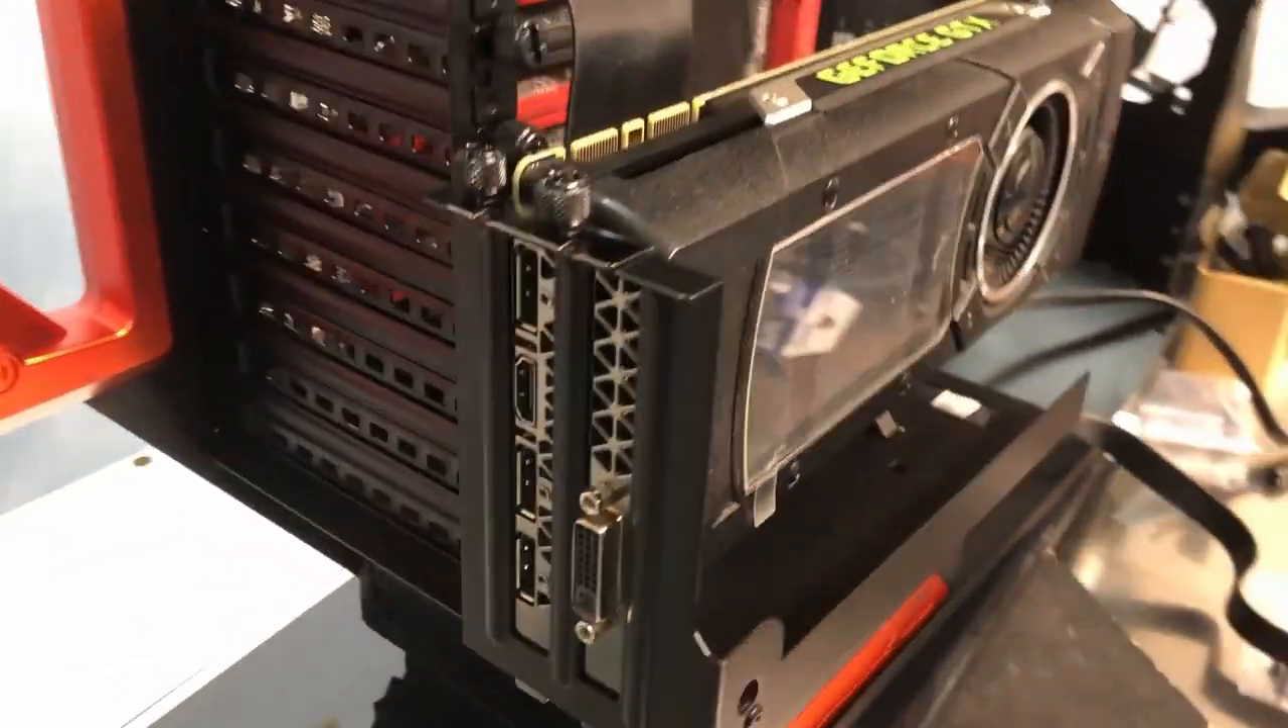Now the graphics card is installed vertically.